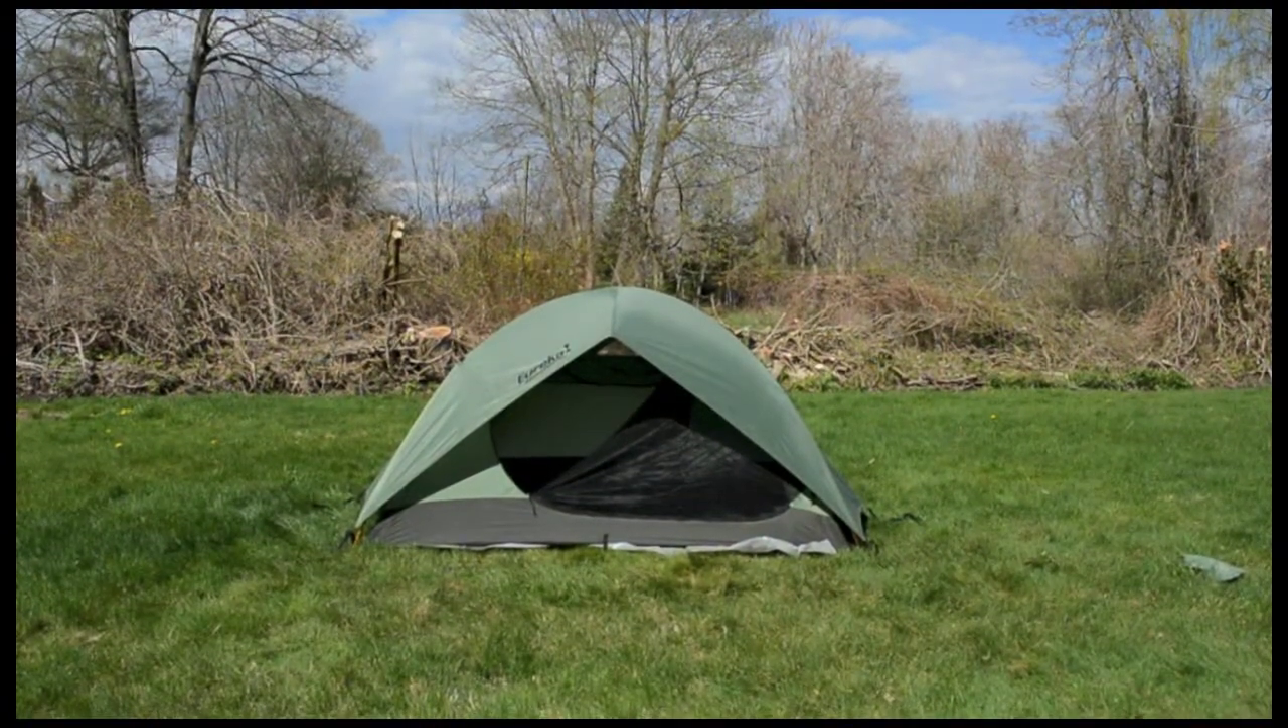Your tent is now complete fly and all you'll be able to bear any weather whether it's rain or wind.